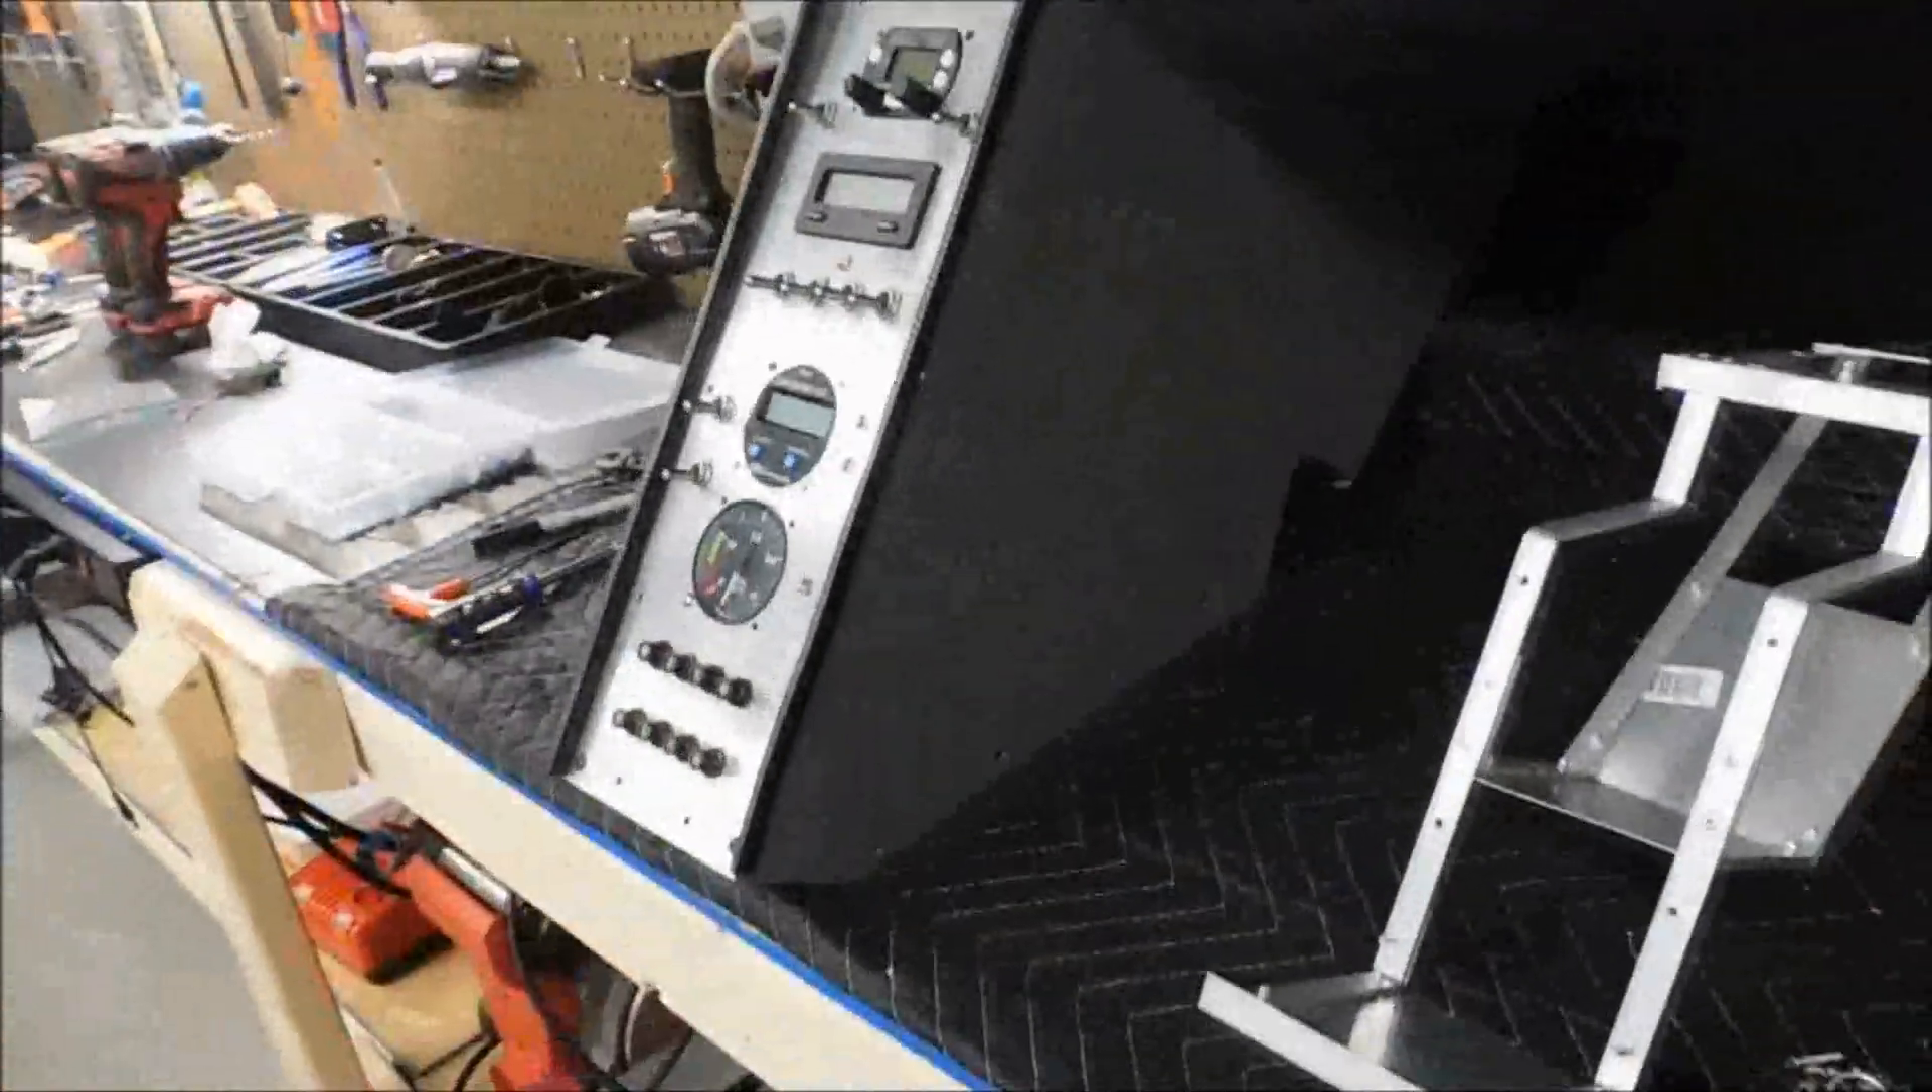This is still a work in progress. As you can see, I've got the instrument pod is out of the helicopter right now.